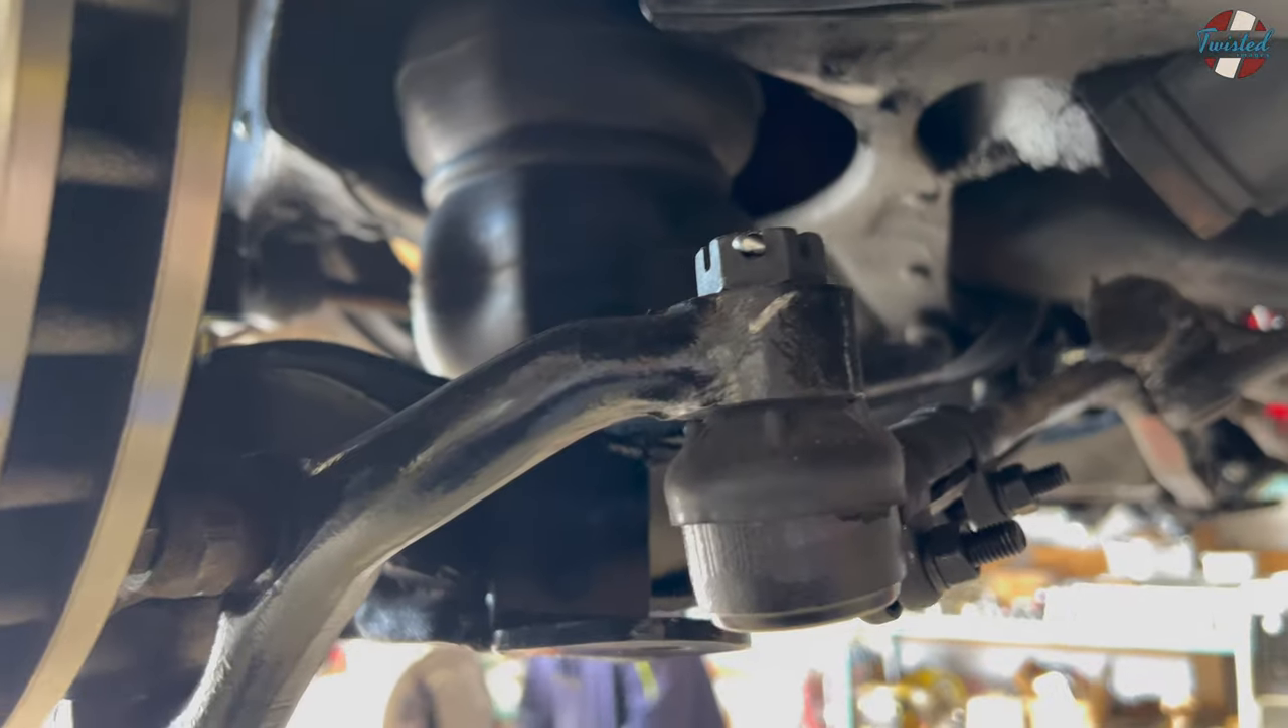And tie rods are hooked up.